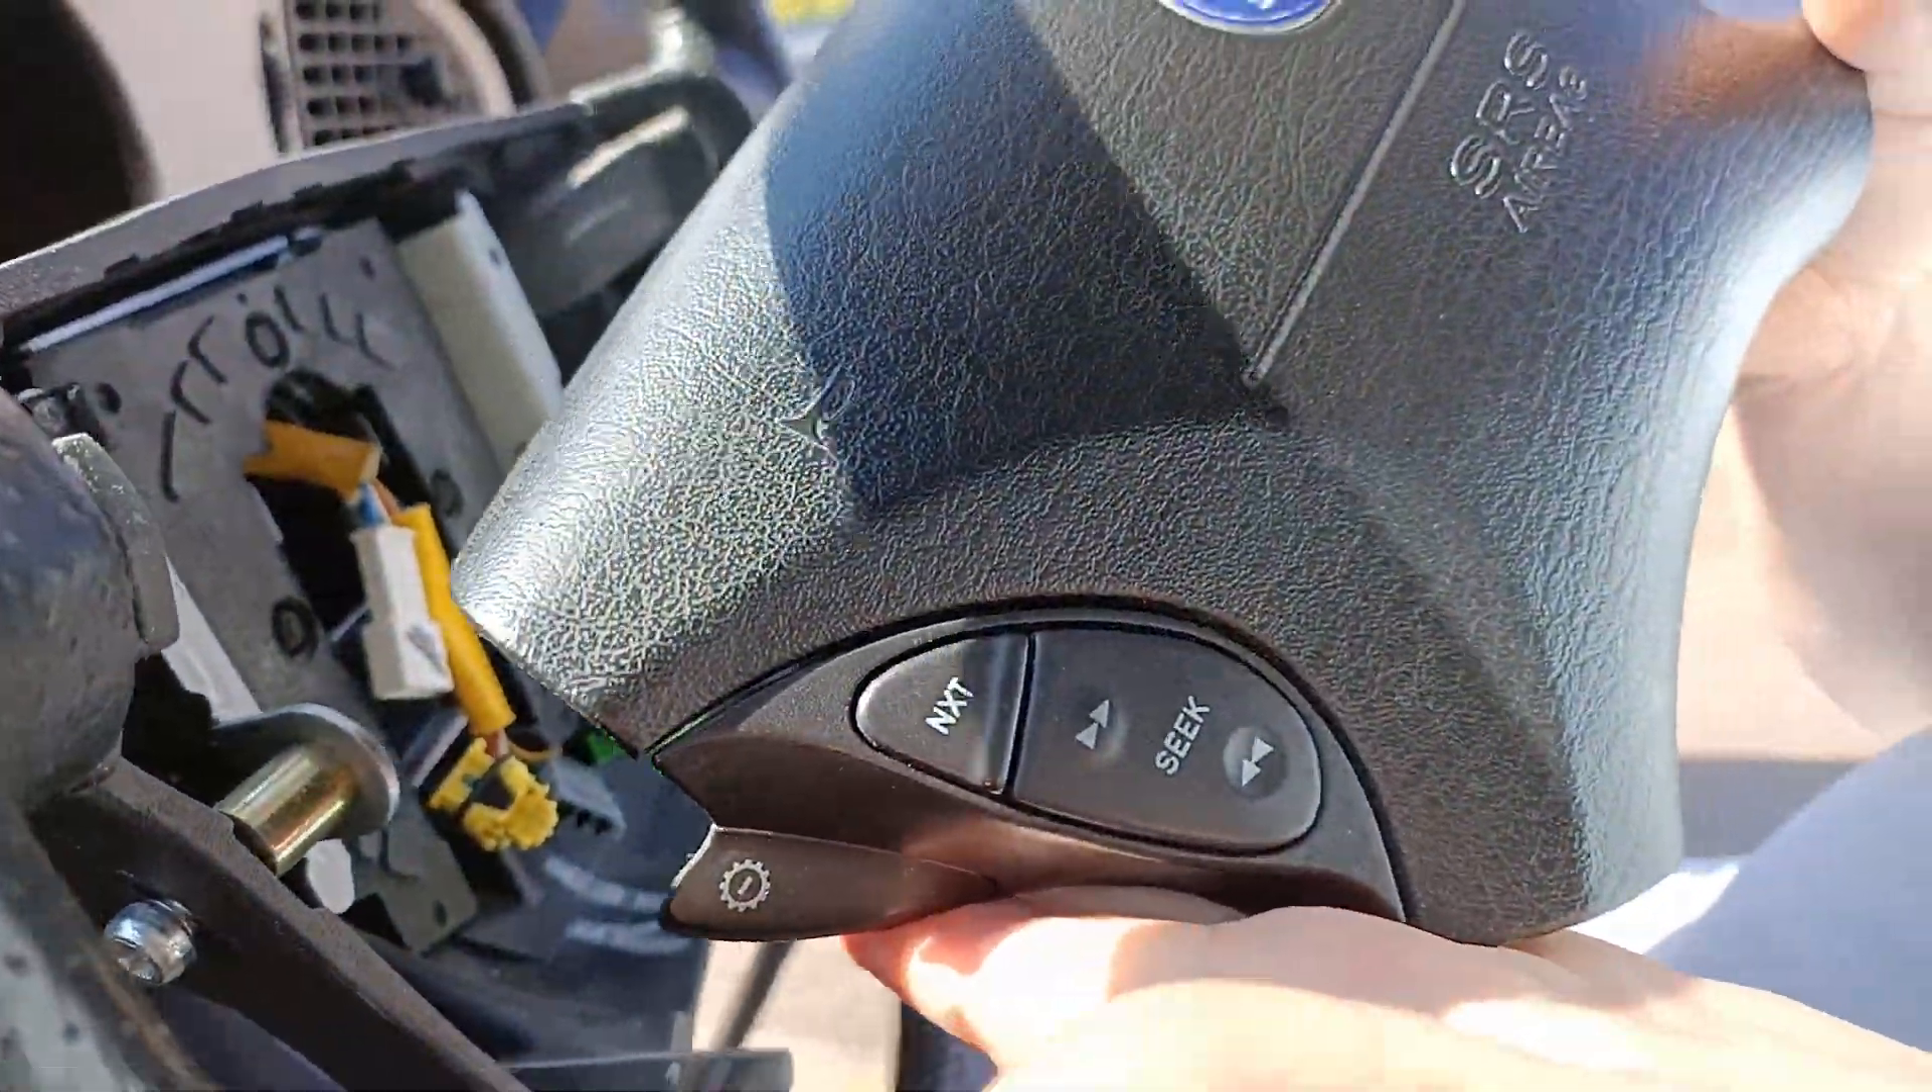OK, there's the explosive airbag successfully removed.